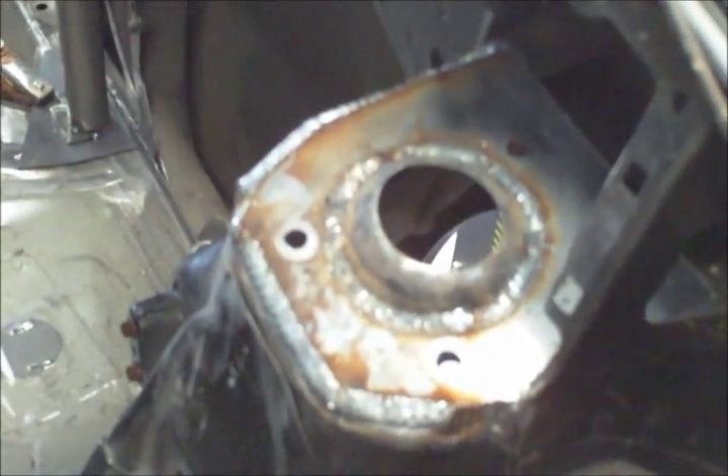And I'll just move around the back now and show you the rear strut towers have been plated as well. And that's where the backstays for the main hoop will attach.